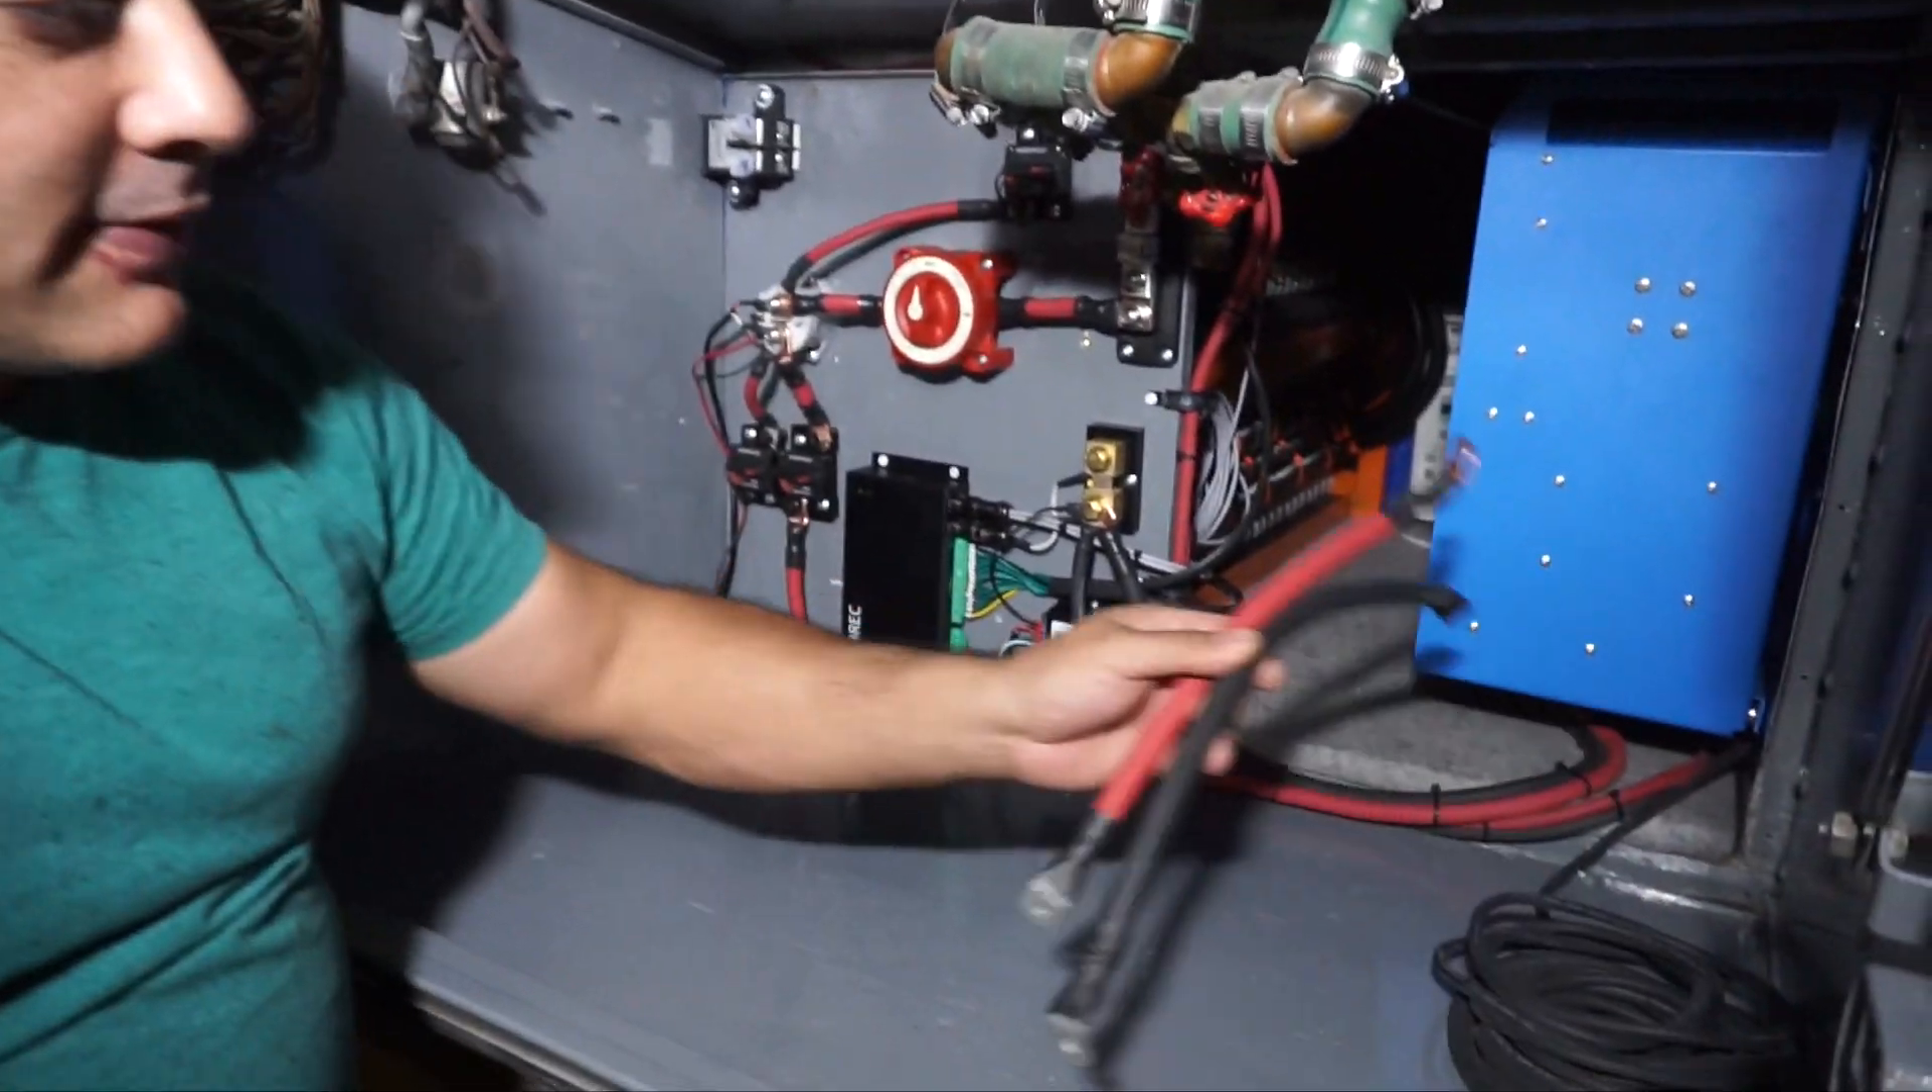We've got most of the the wiring done what we don't have done is the two mains.